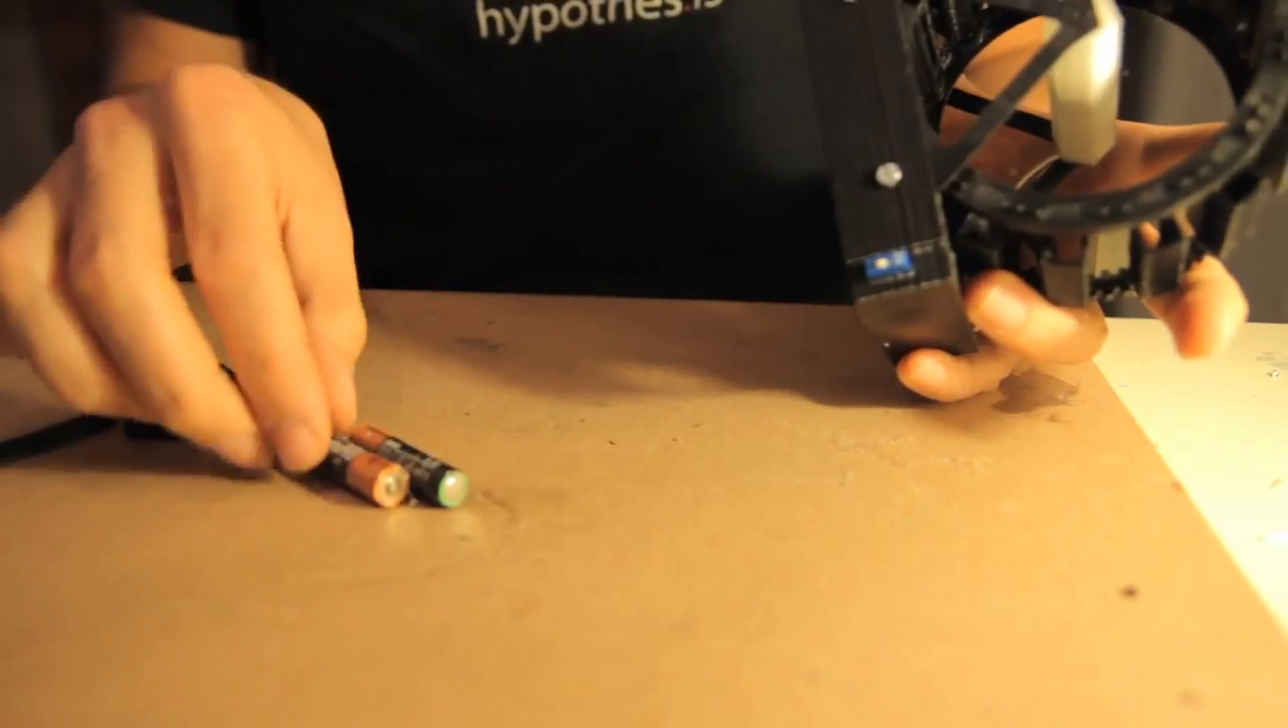So the only thing that I have left to do now is put the batteries in.